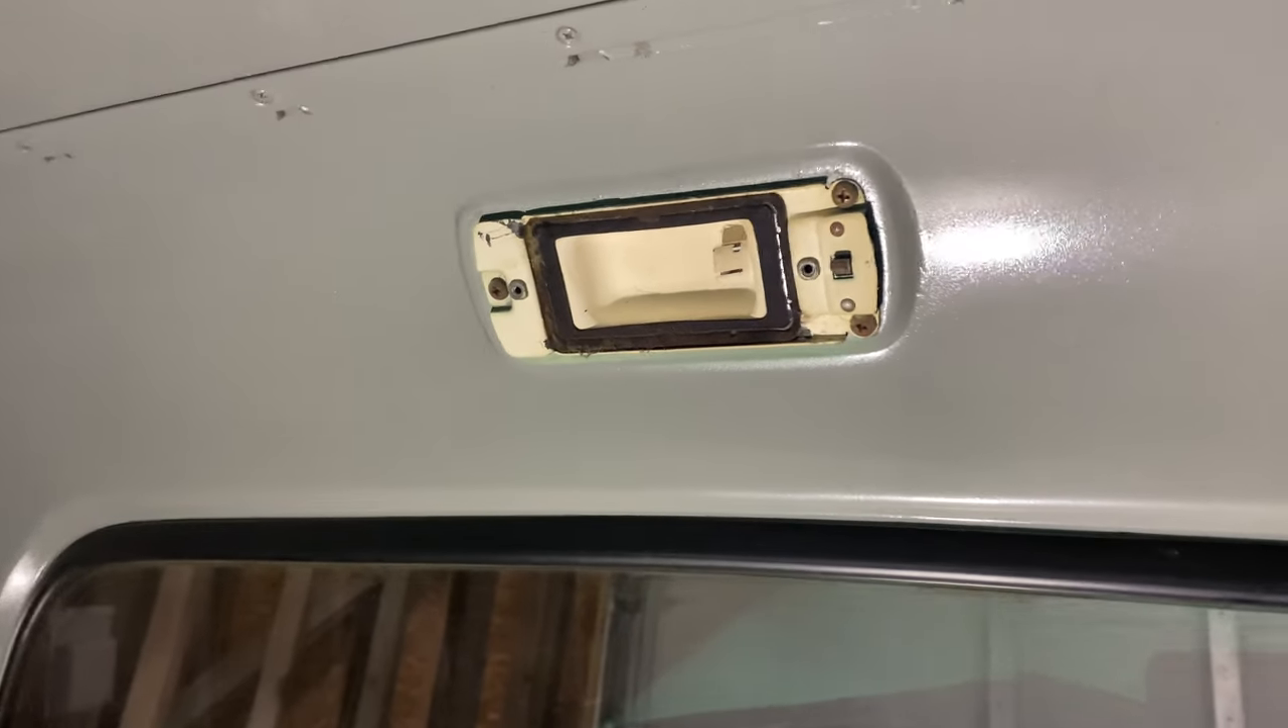Next thing for me is the dome bulb you can see i've already taken out via two screws.